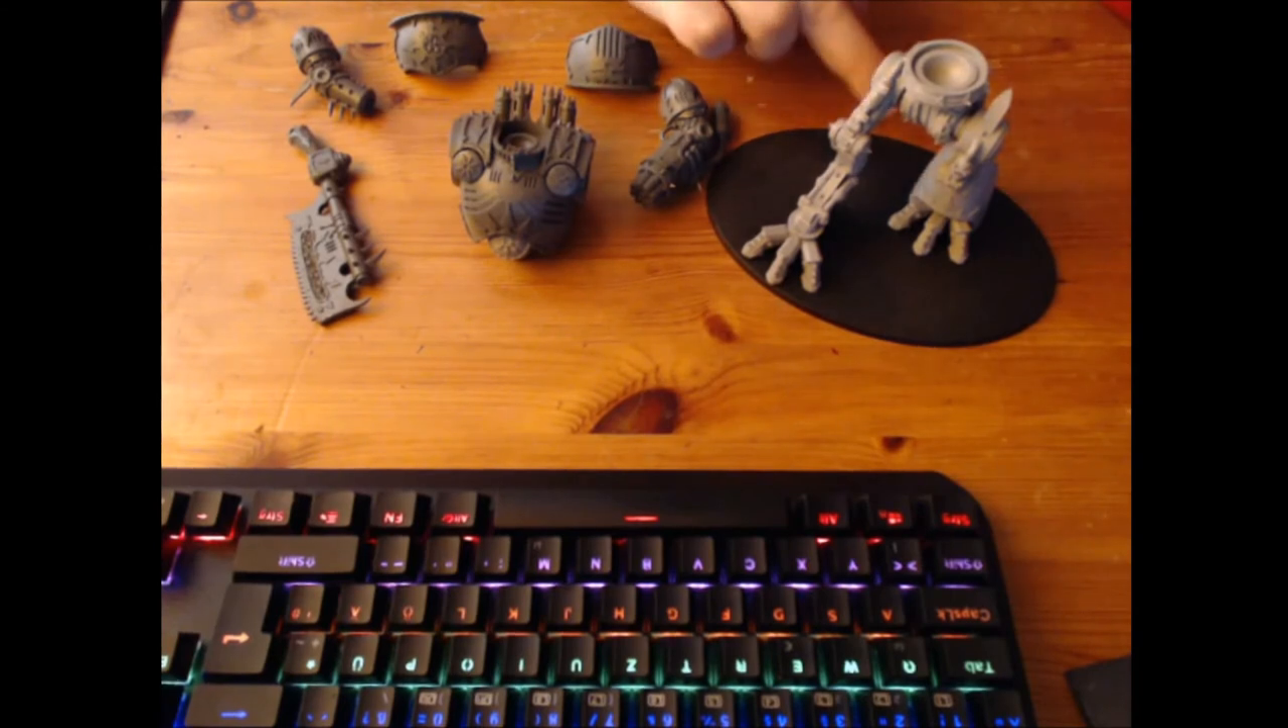The armor parts are not glued.